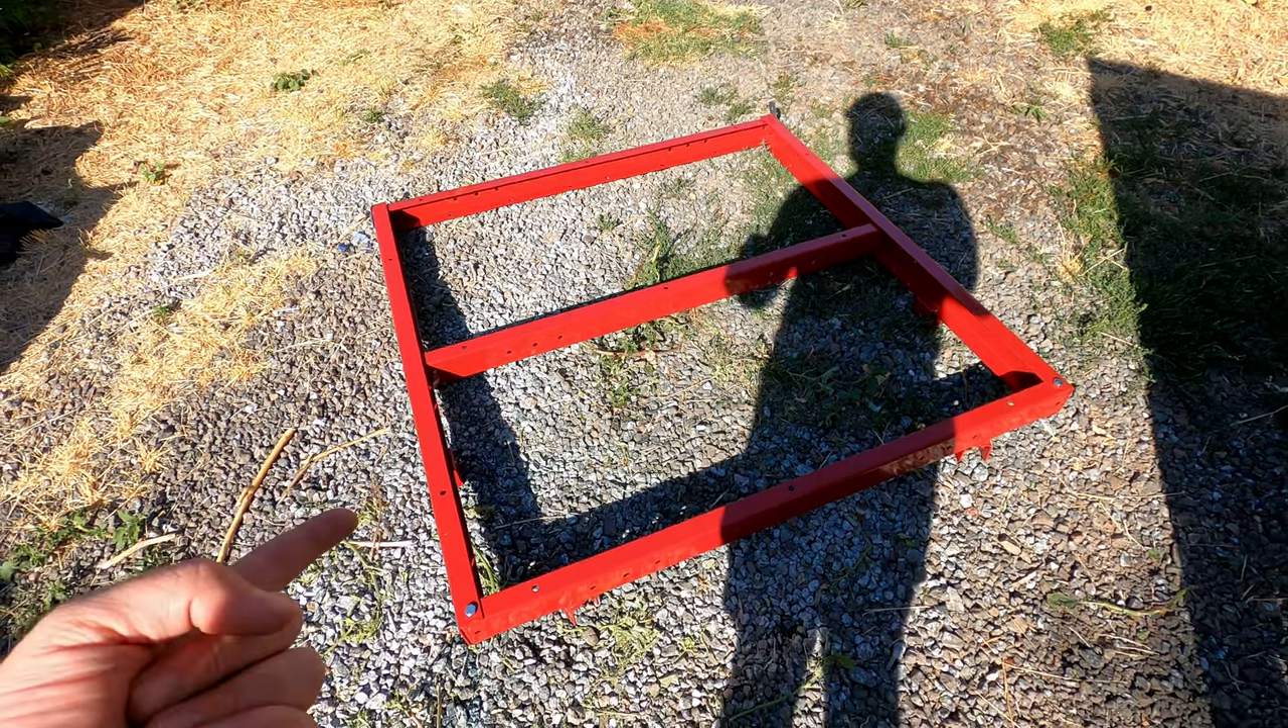Well, I've got the first section put together.